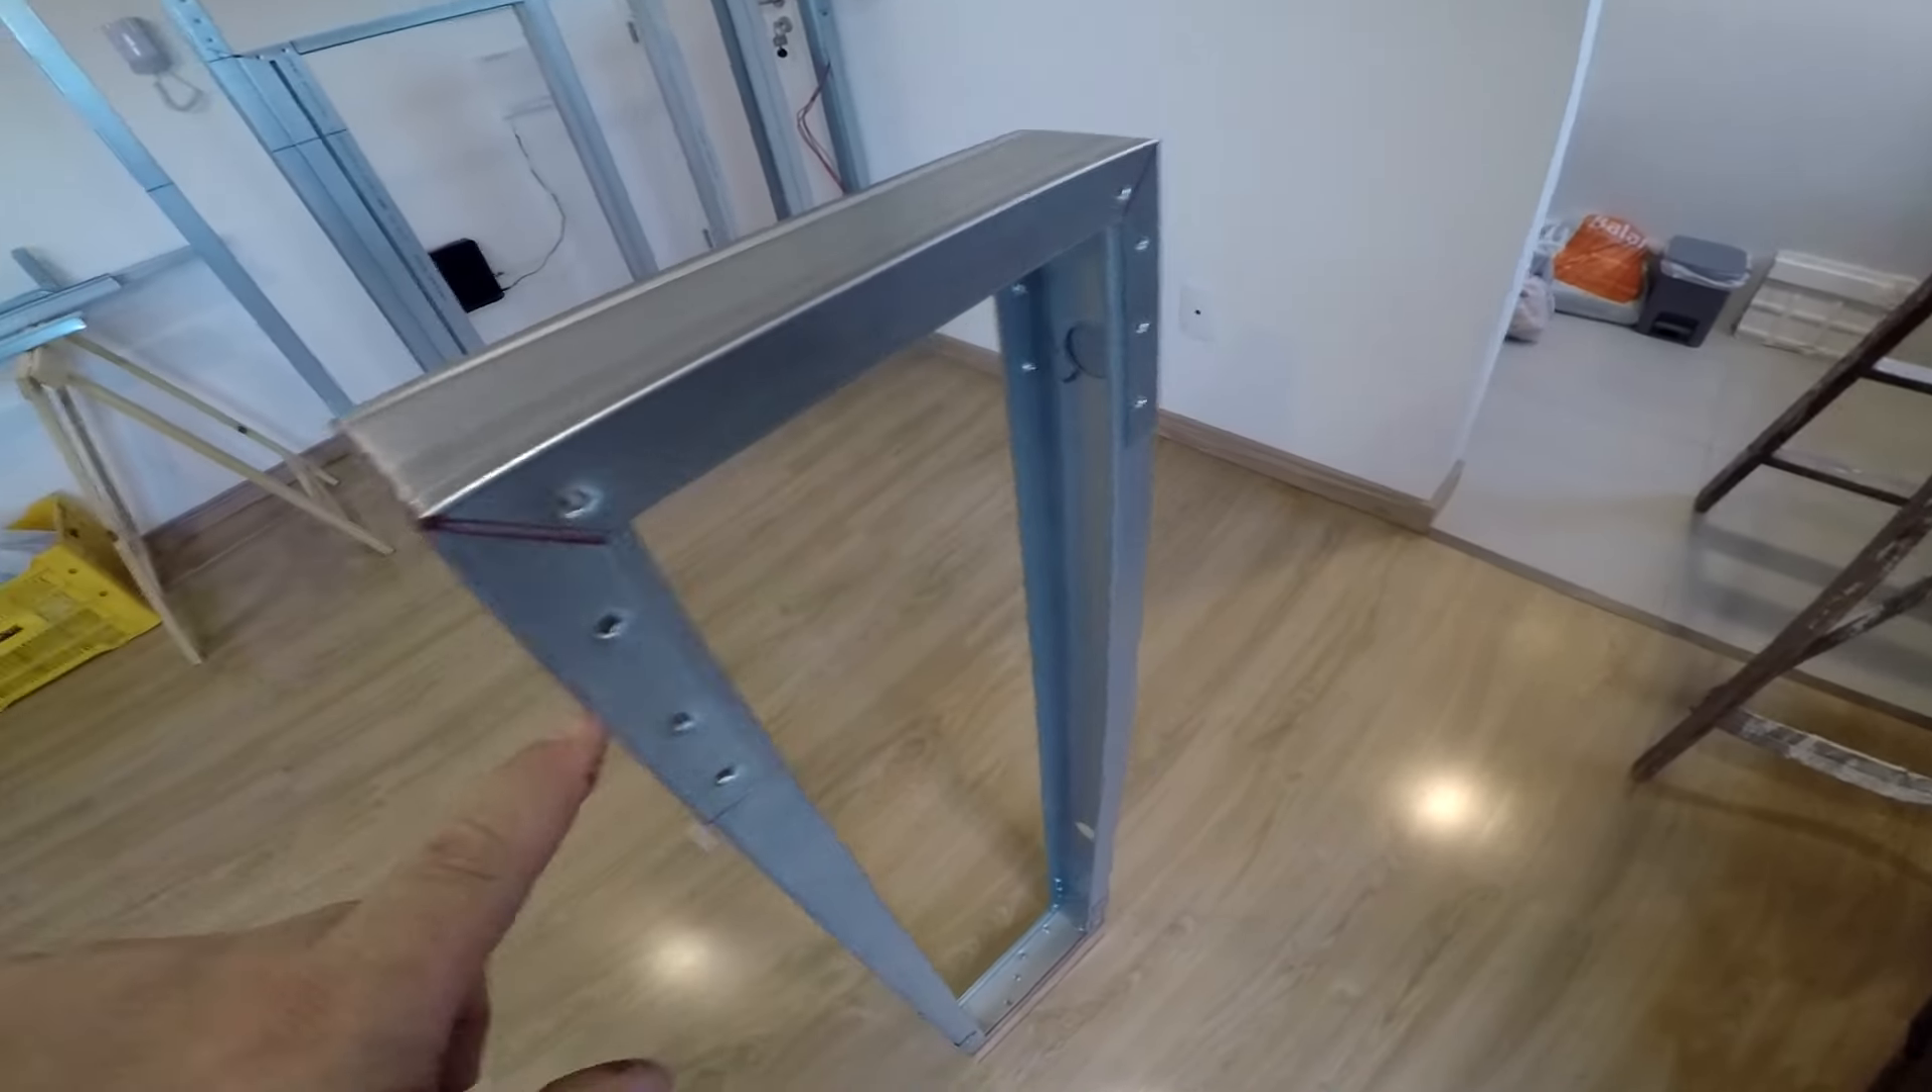Foi encaixado aí os dois montantes de 70 e aqui também eu coloquei a guia encaixada nos dois montantes com a aba de reforço também.